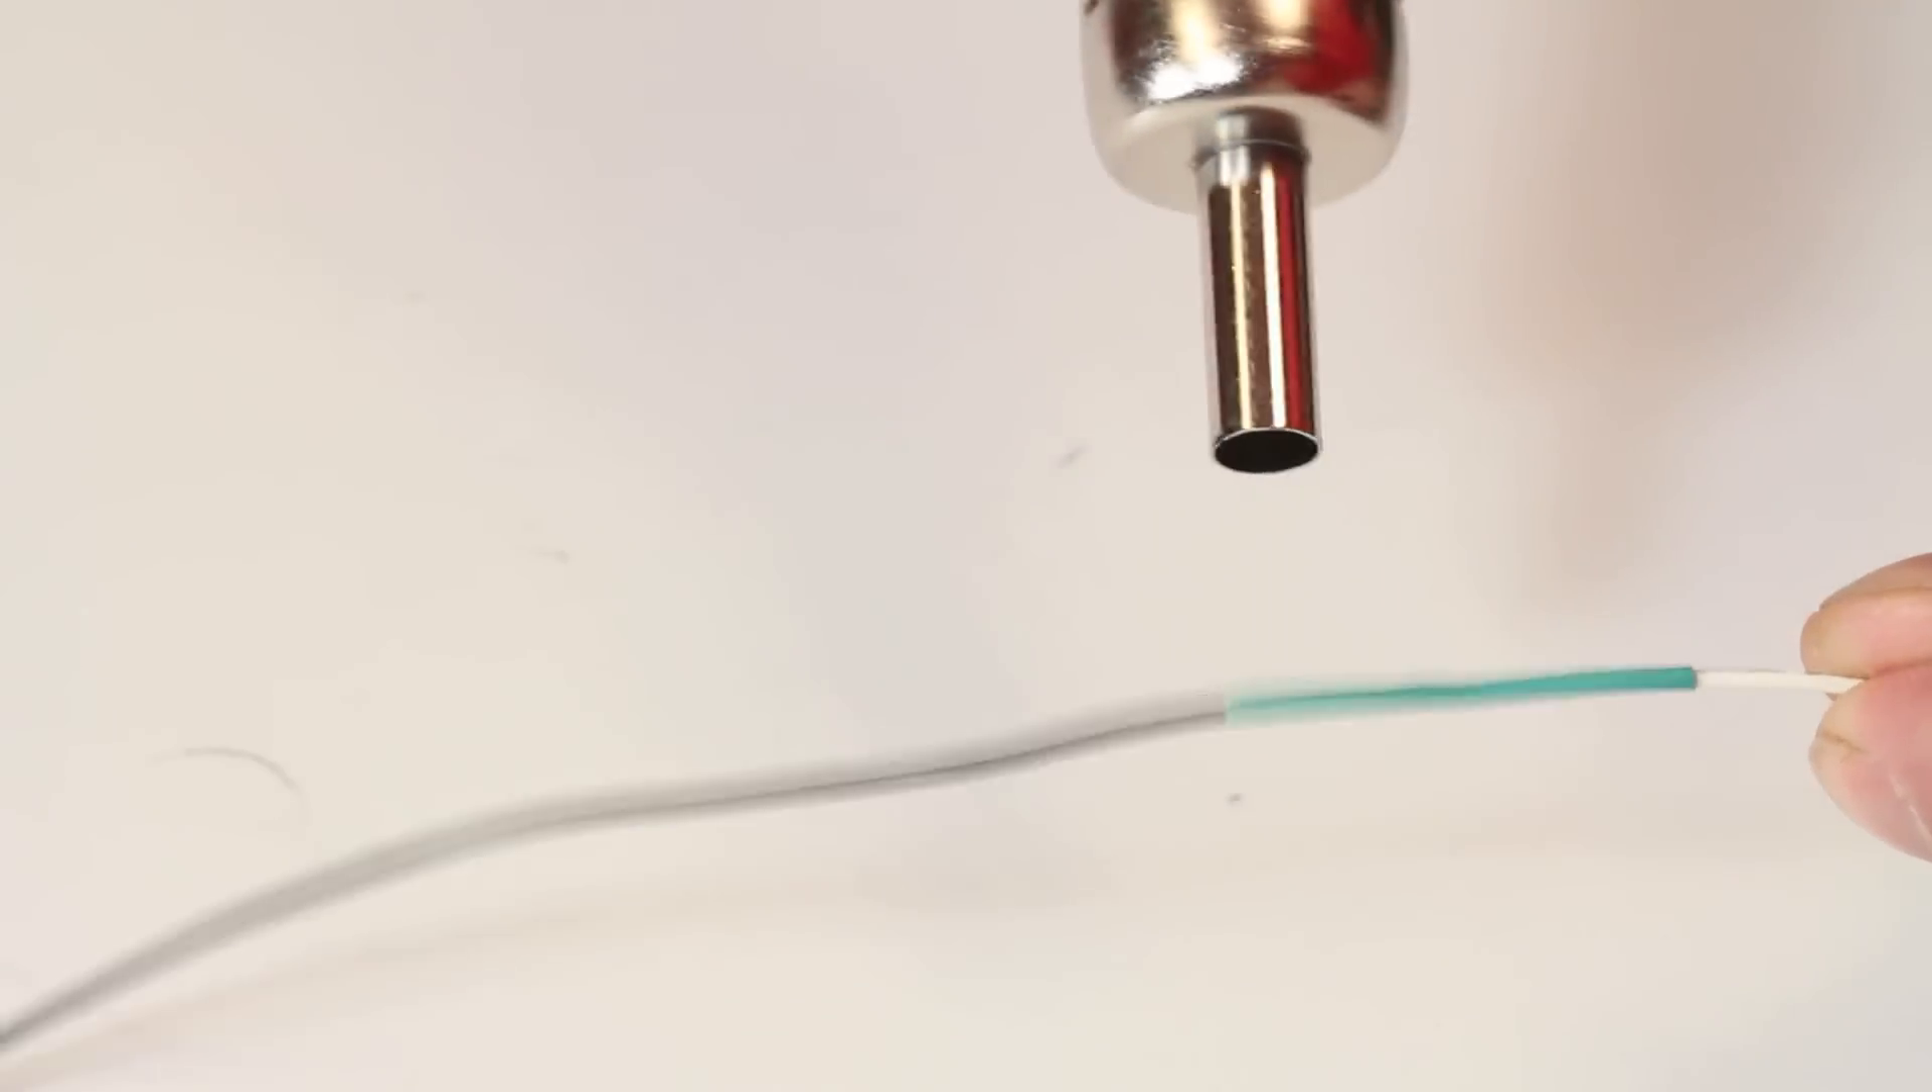And just like that the shrink tube is over the wires.